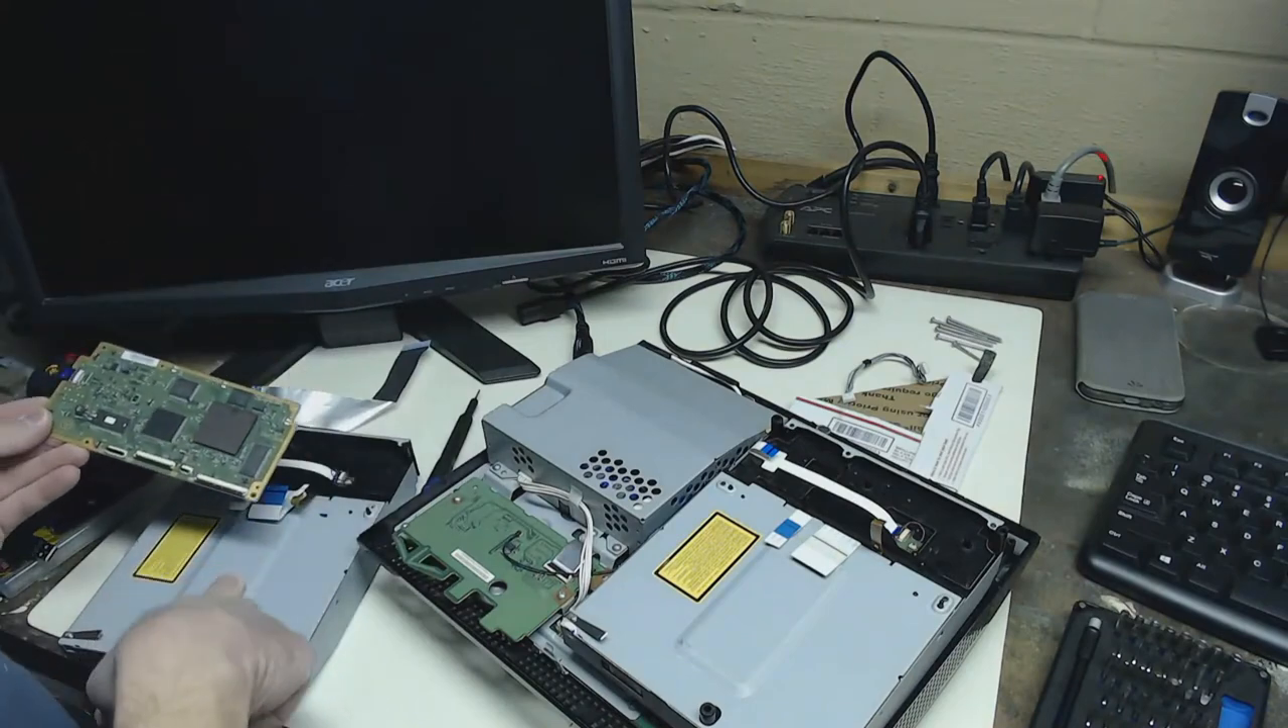Okay, so I removed the special board from the old Blu-ray drive.